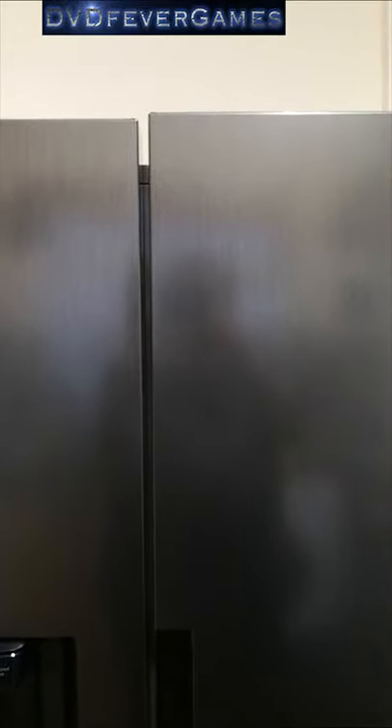As you can see at the top there, the door is not level.